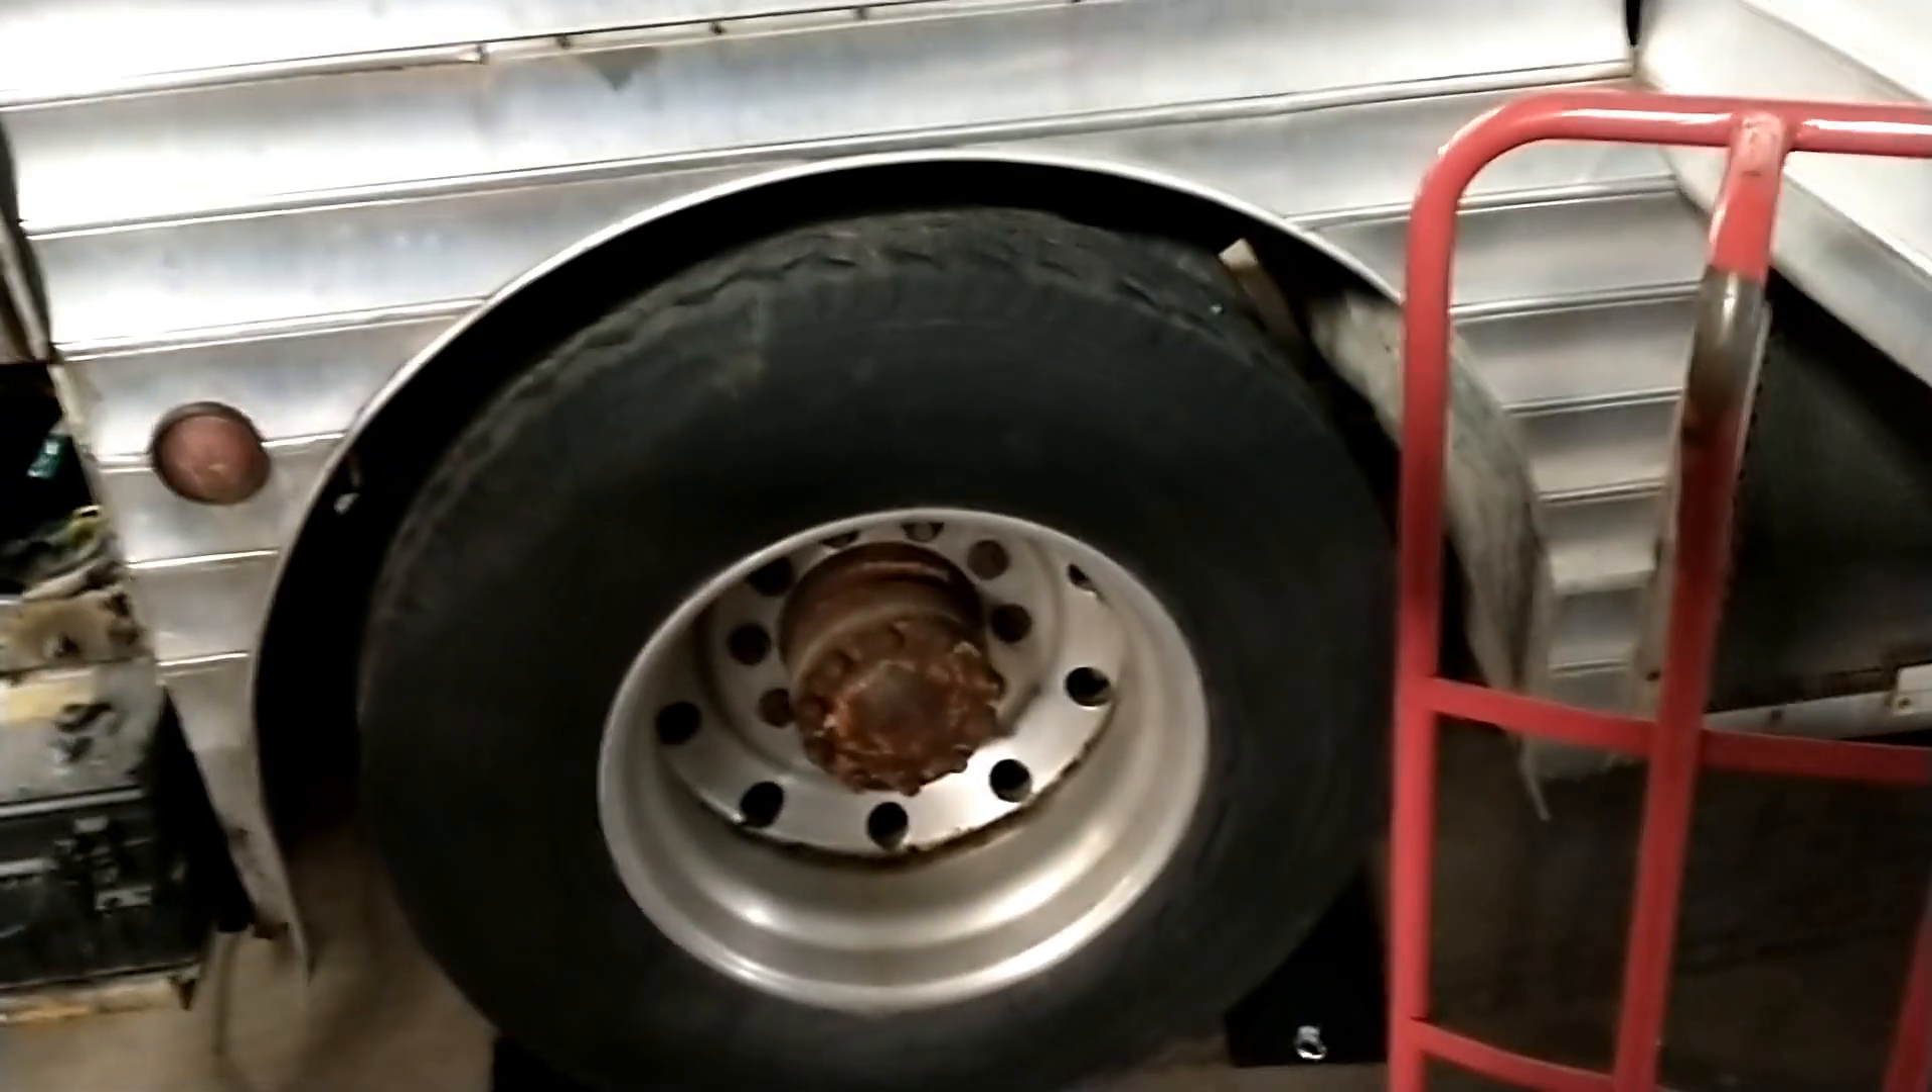We got one more tire to take off here and inspect the brakes on that side.